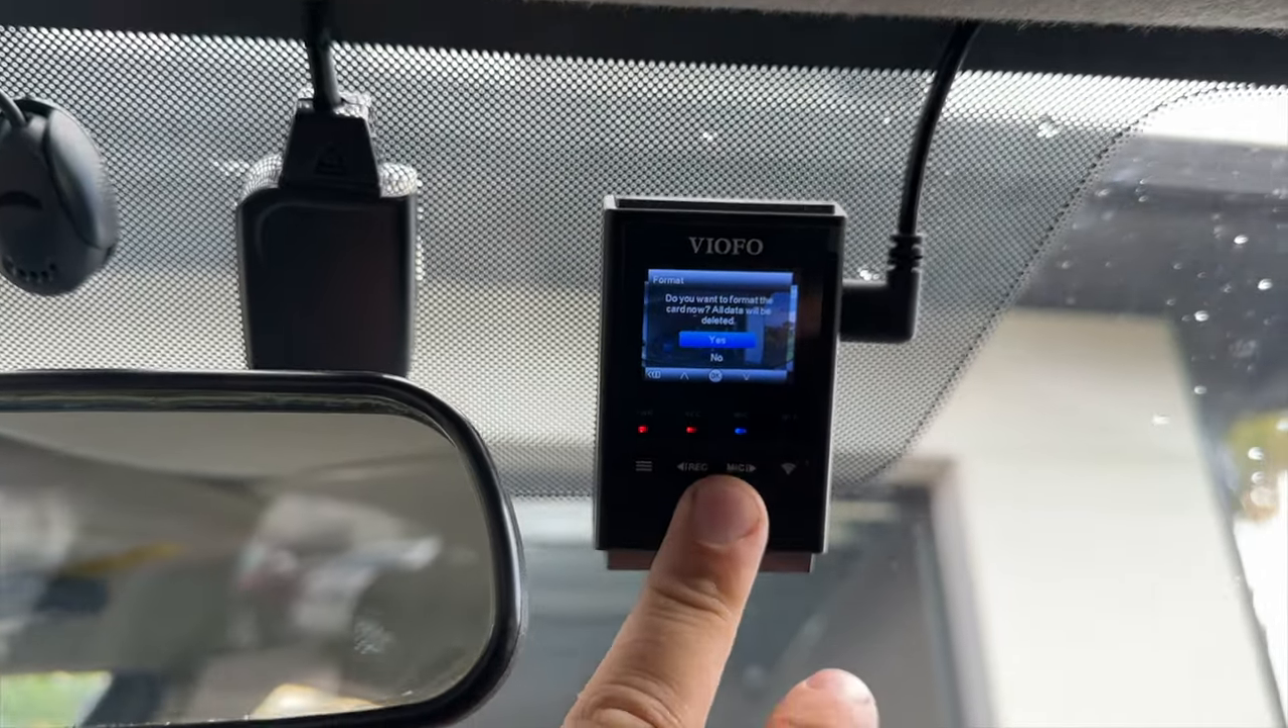So as you guys can see, the dash cam is mounted and everything is working.